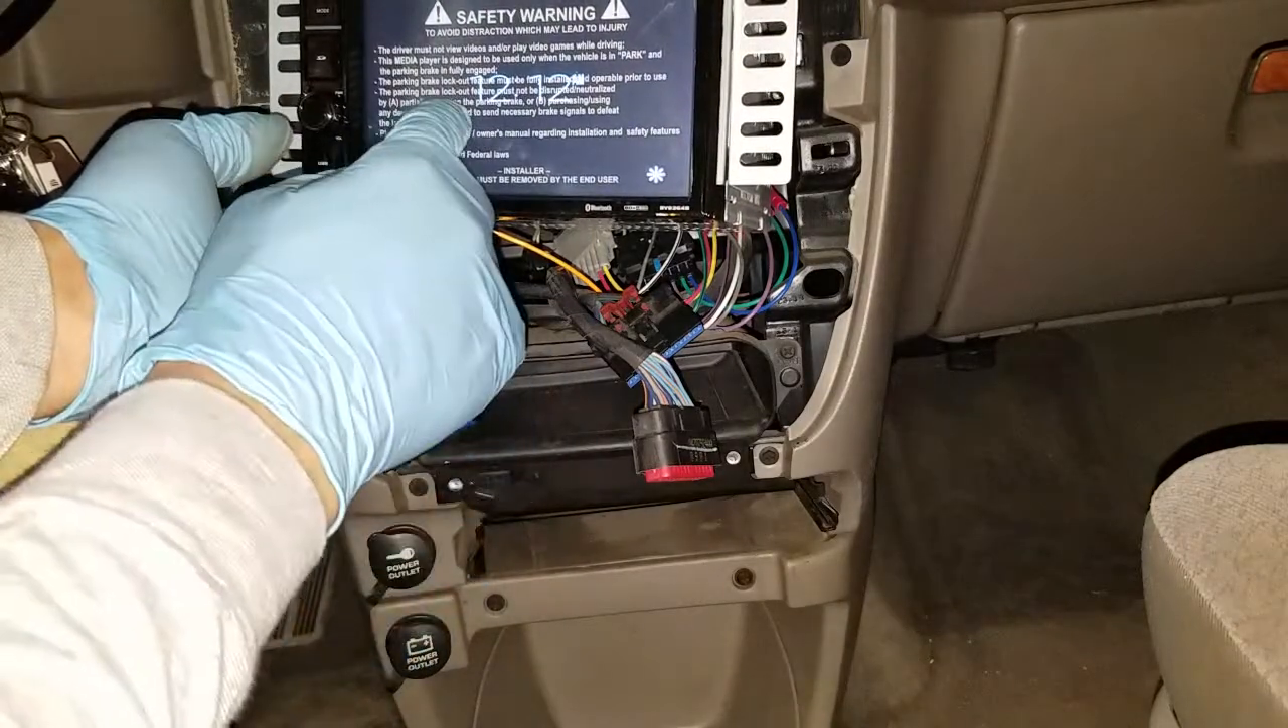Um I haven't taken the label off yet because you know I want to protect the screen.